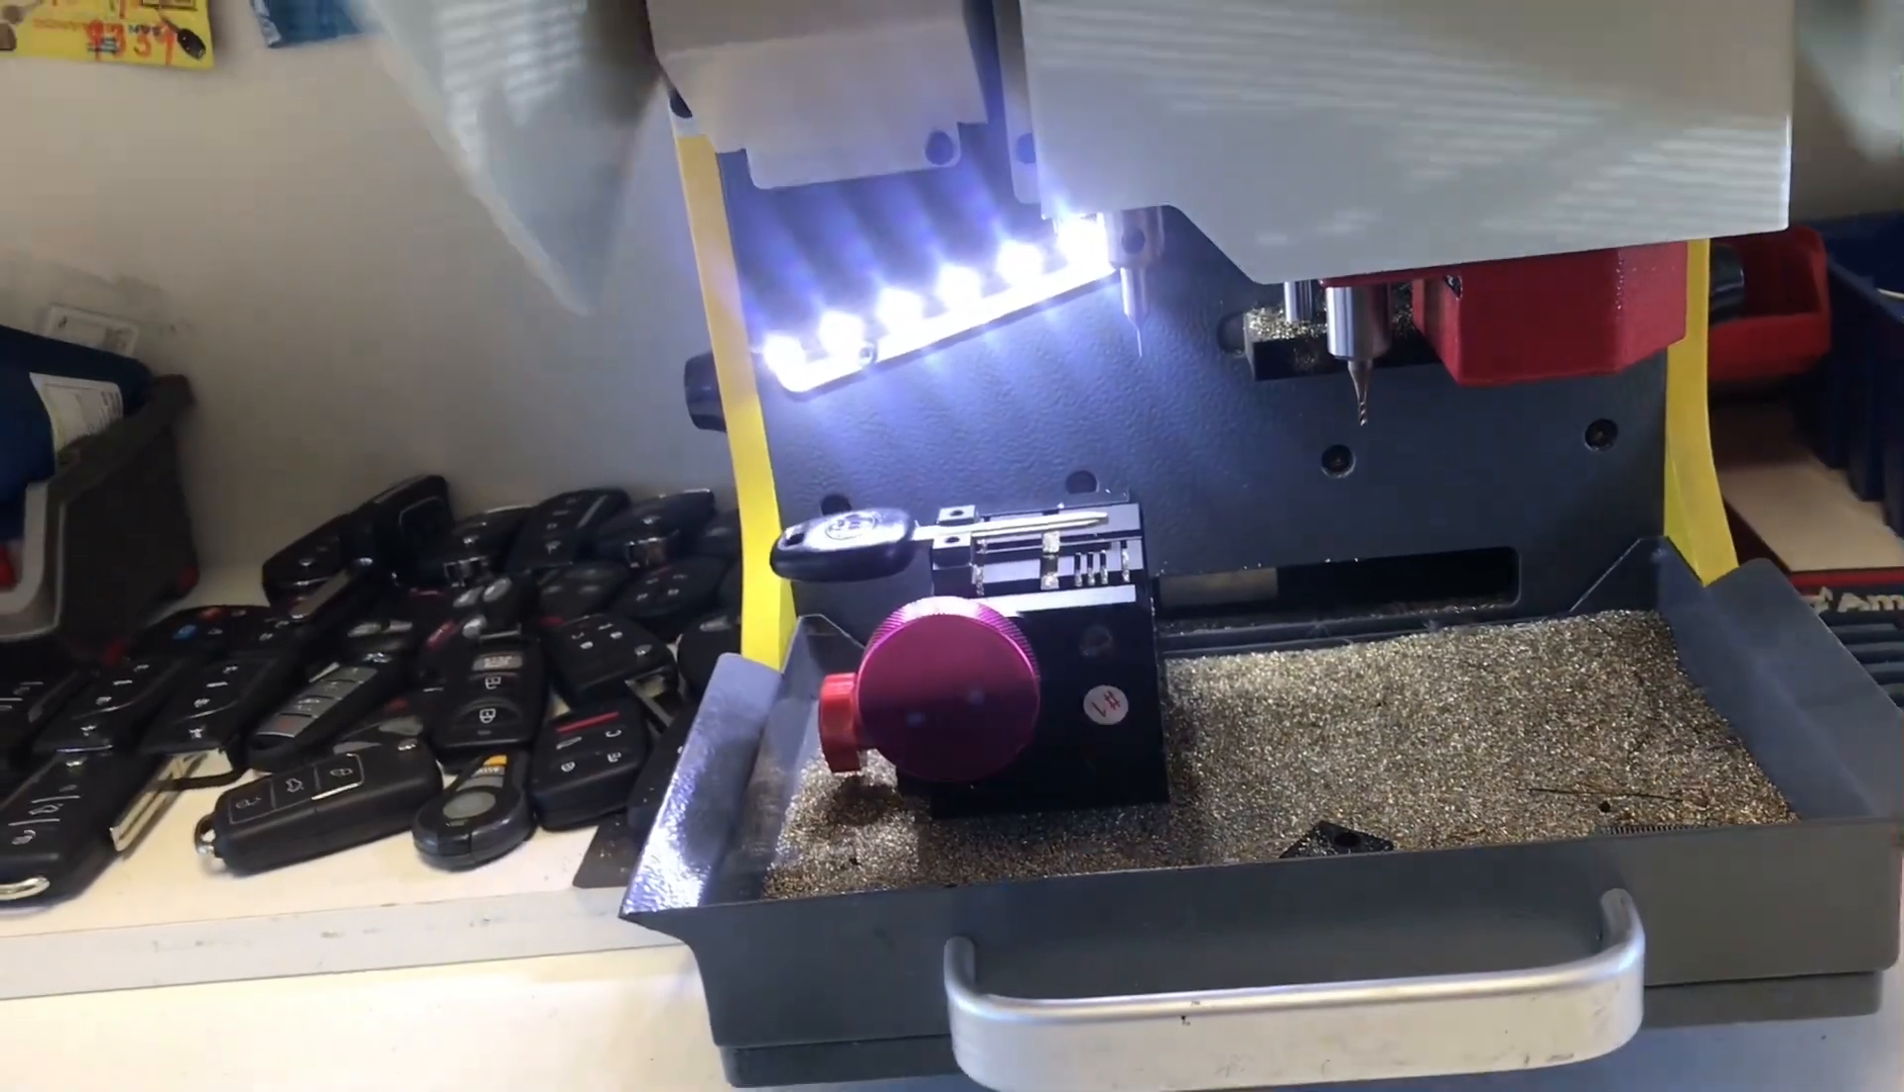I already put our new key inside the machine.